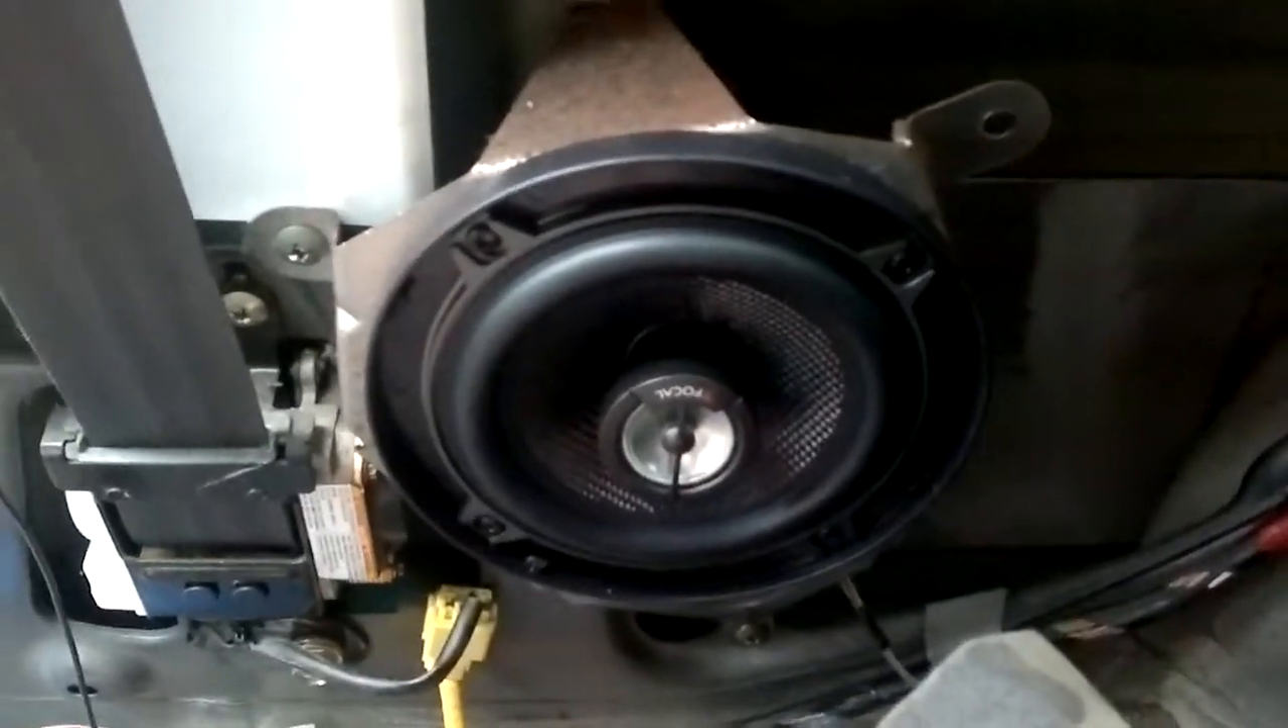And here we have the first speaker fitted.